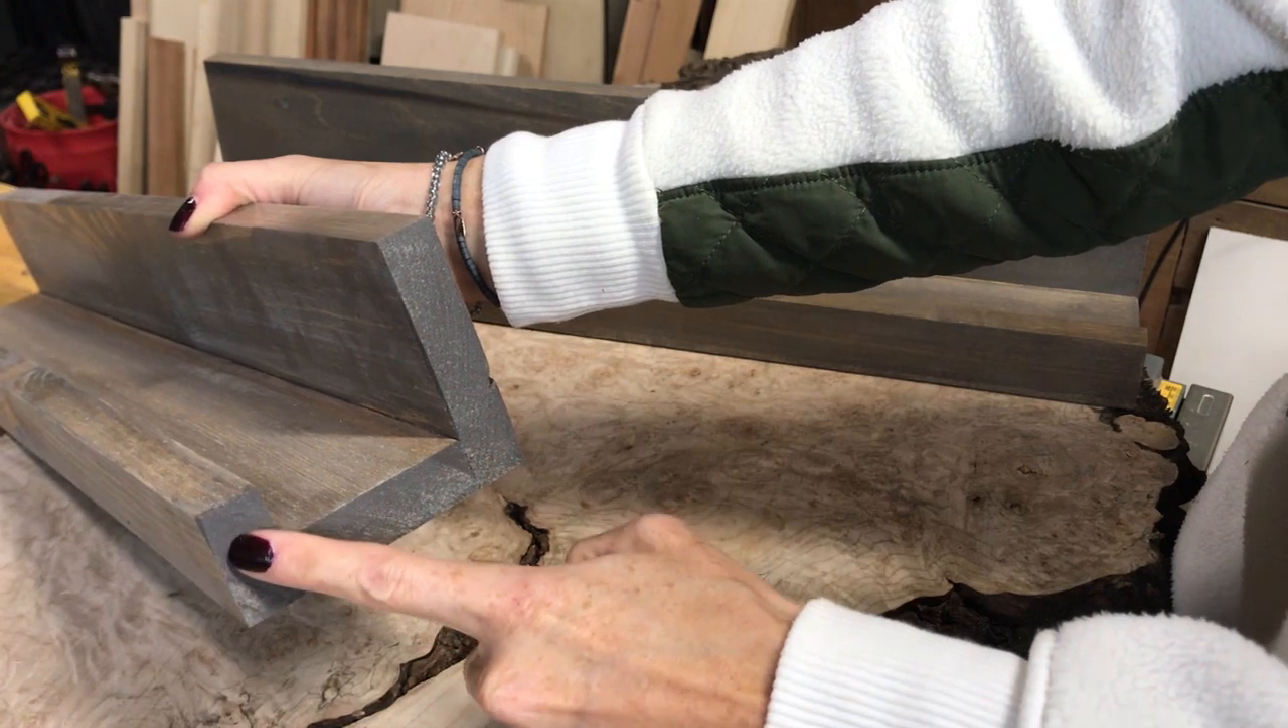The edges where they come together, honestly, they look great.